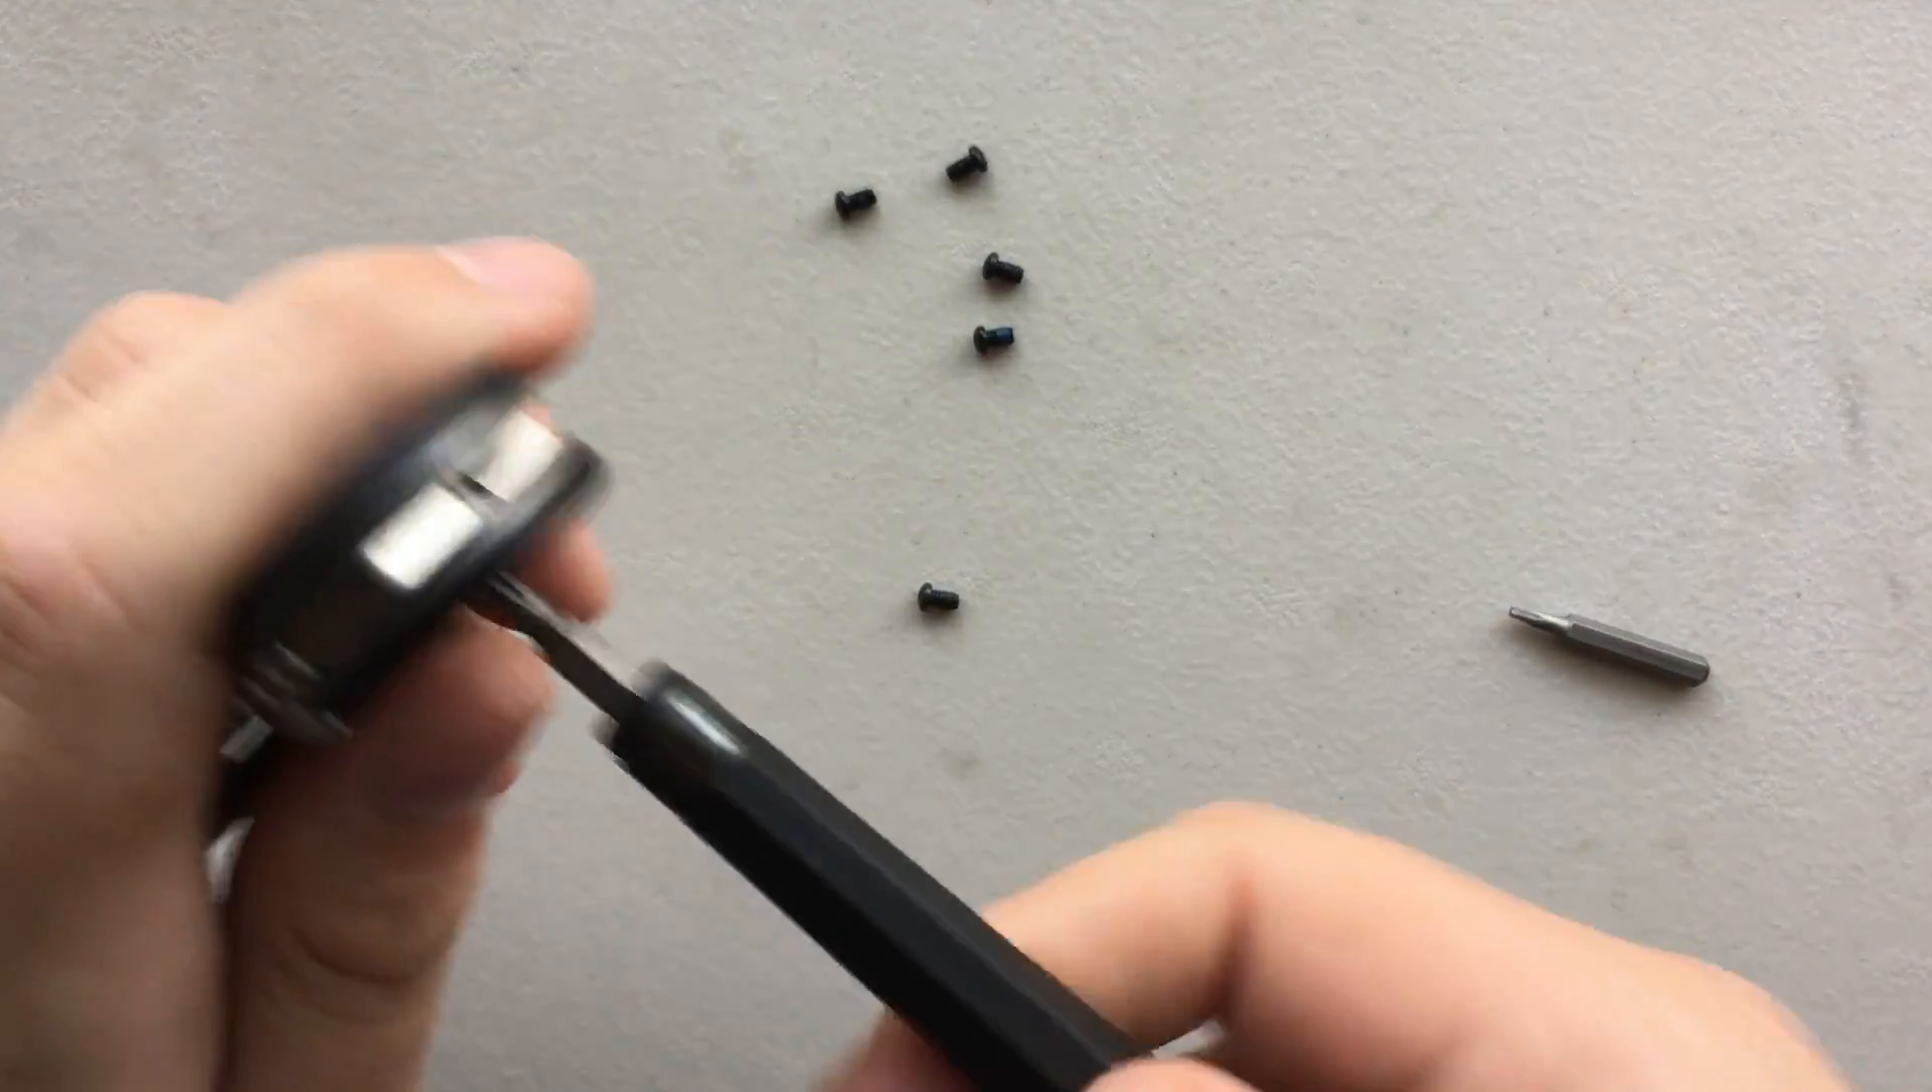But all righty, so I've already popped out the handle screws.